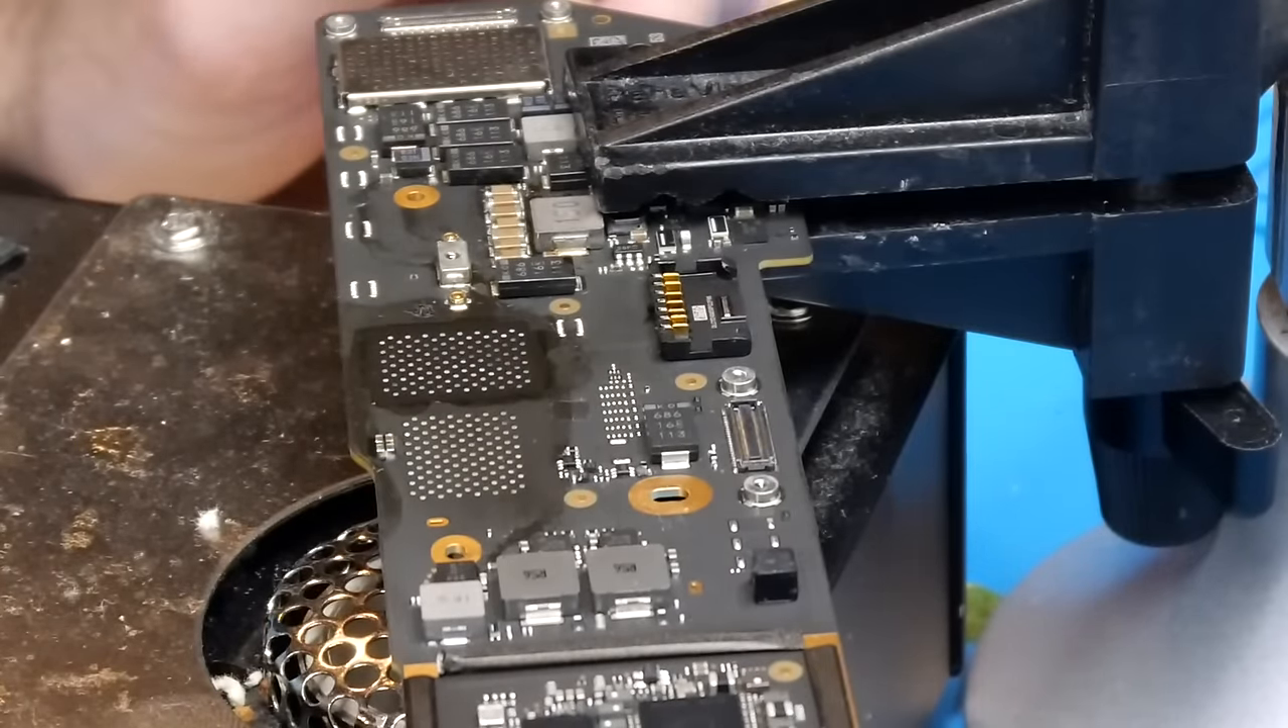Uh, you can see, uh, we've got the NAND pads here. So, uh, all we need to do now is simply apply some flux to these pads, uh, place and align the chips and then just solder them on.